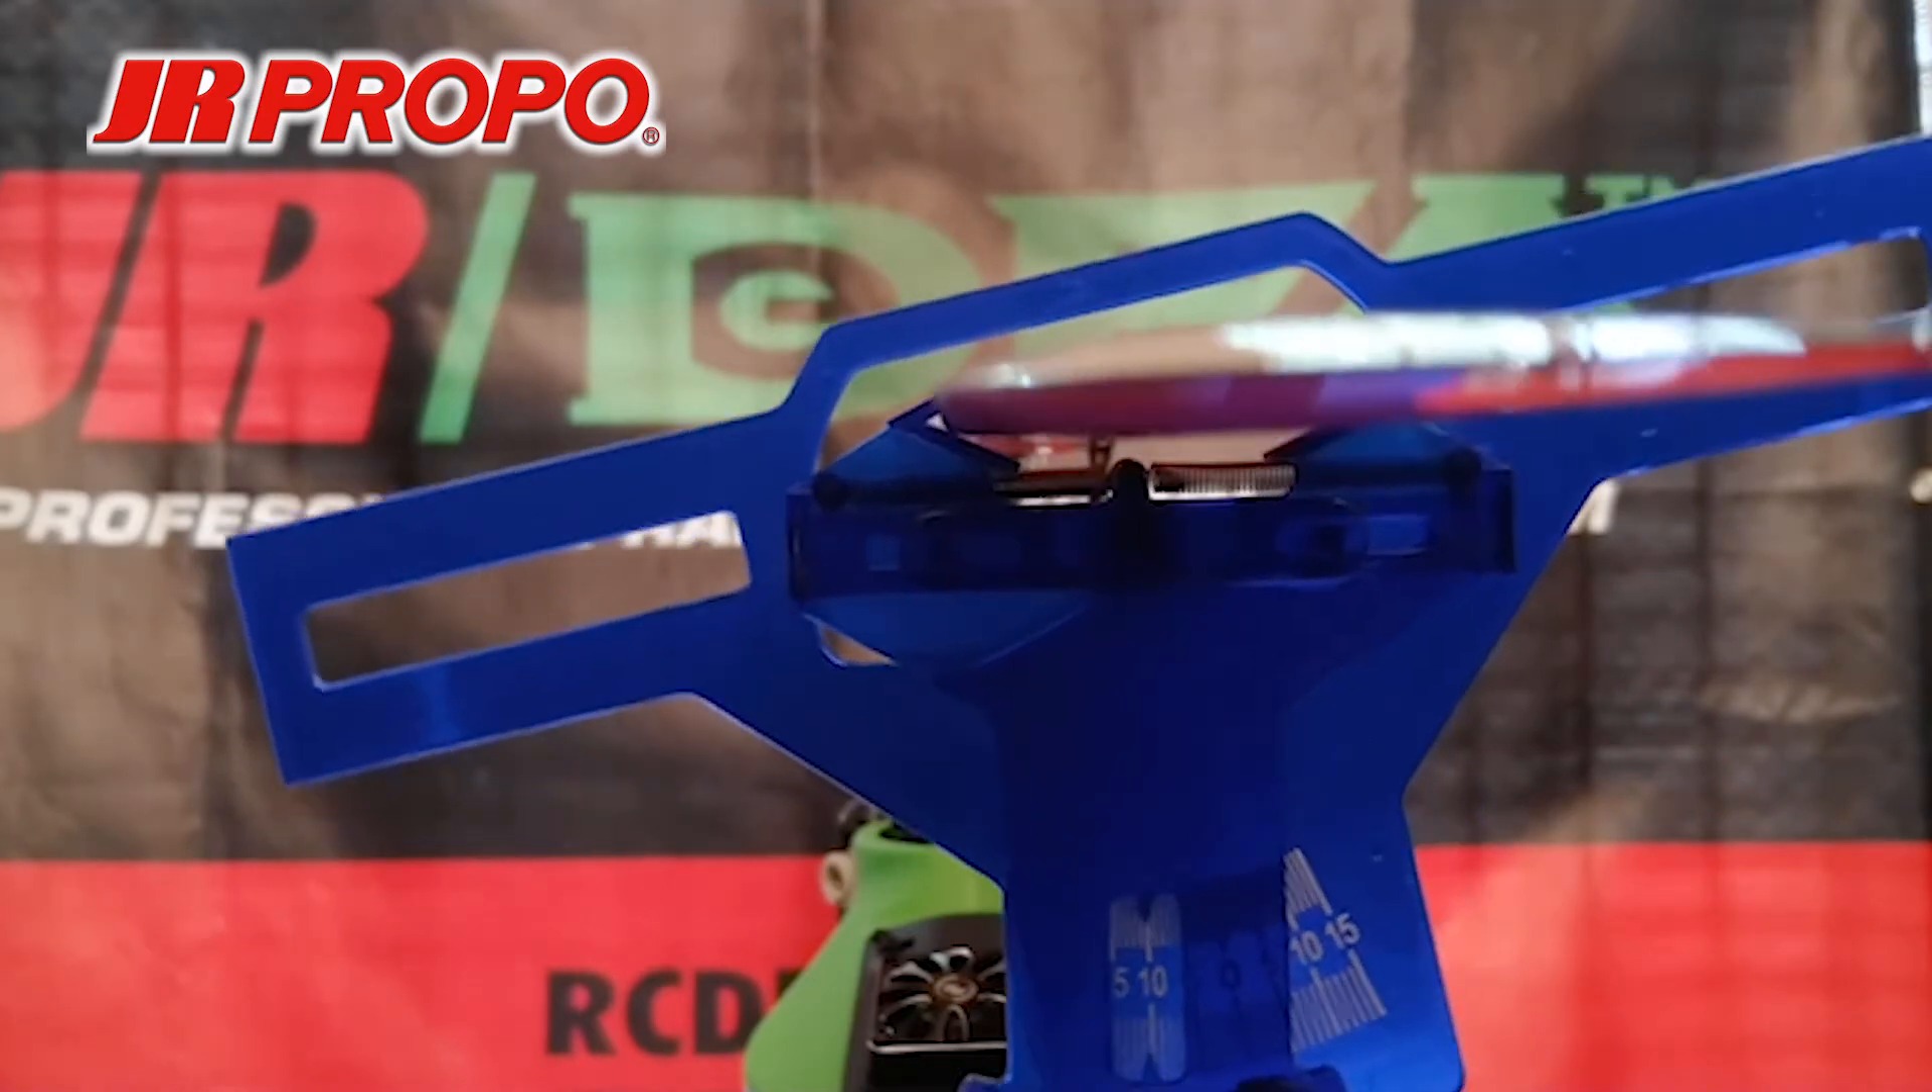And if you look at the top of the pitch gauge, it's not quite level.